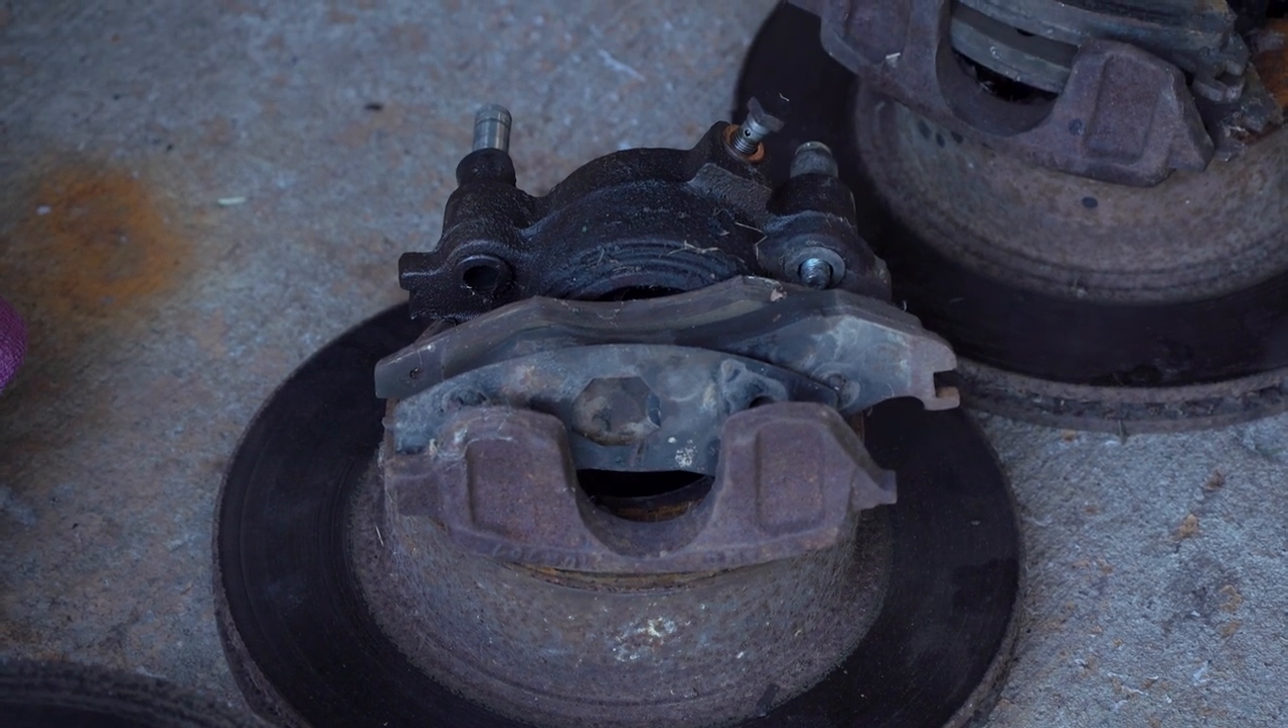Okay, here are the original rotors from the front. We managed to get them off.